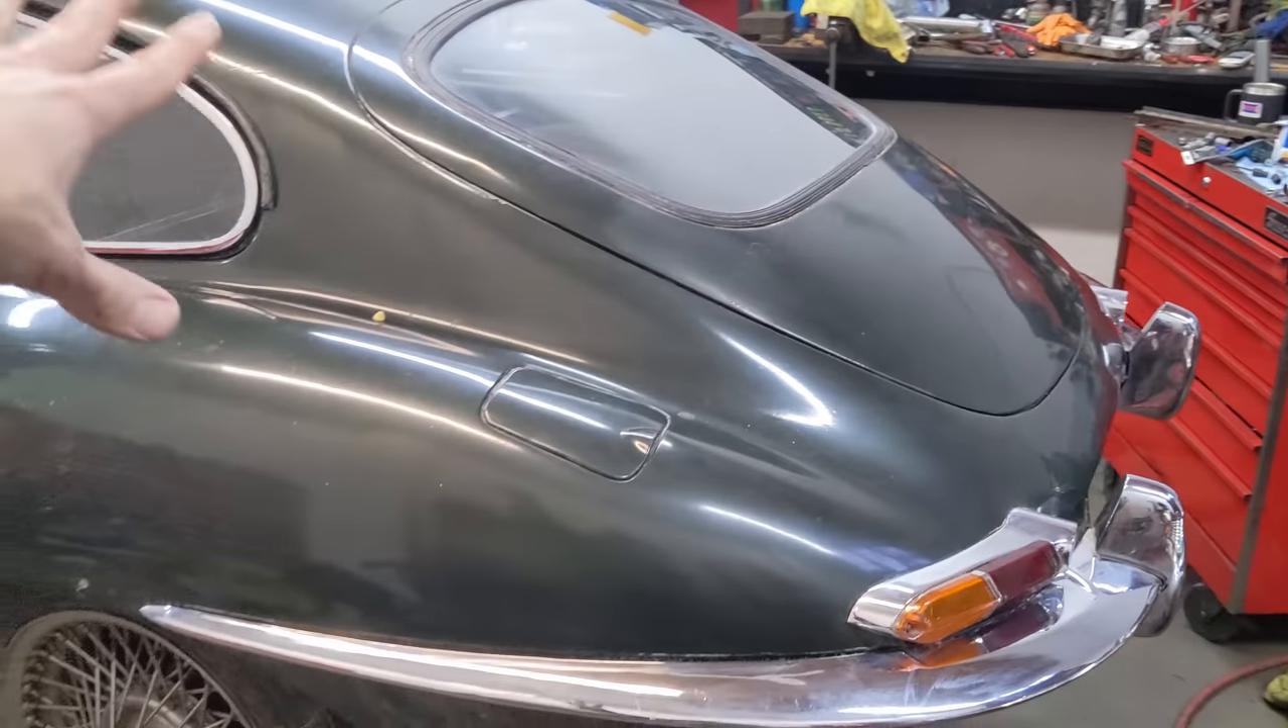Here the hatch the rear hatch fits nicely.